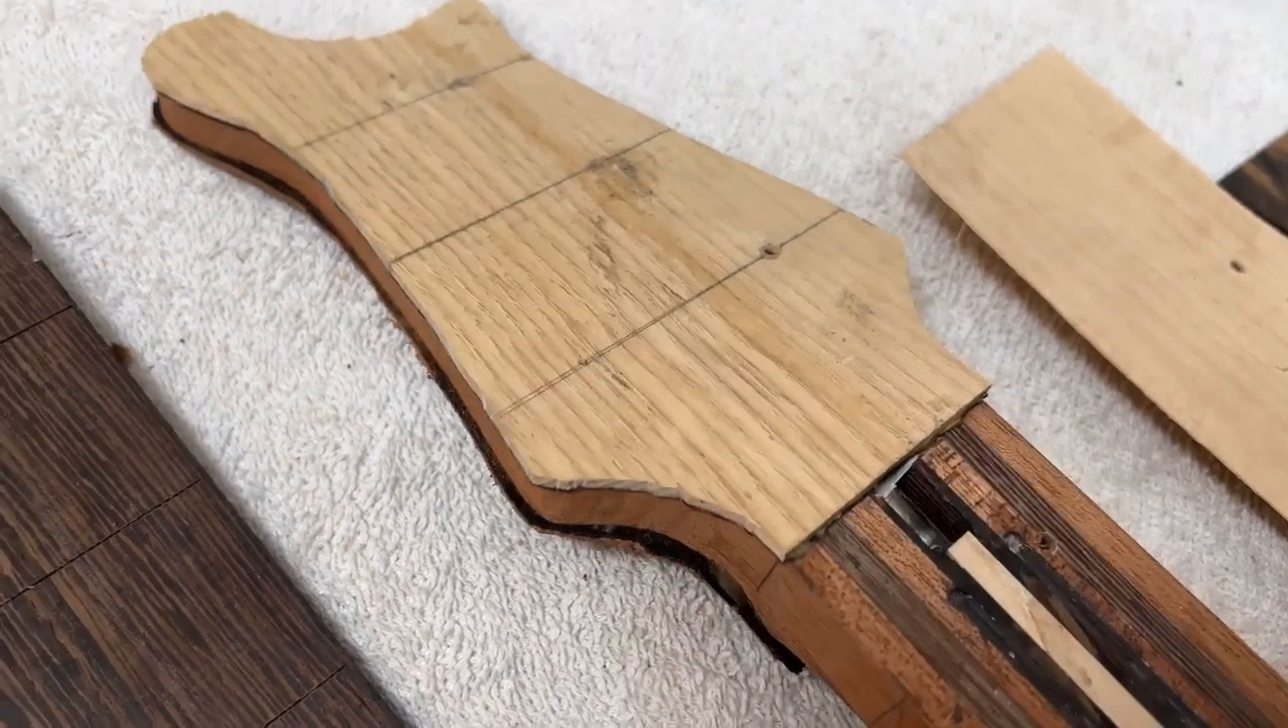And we've also got to sand the headstock overlays here, because these aren't obviously trimmed to the neck yet, so we're going to sand them flush as well, it's going to be one of the jobs we do.